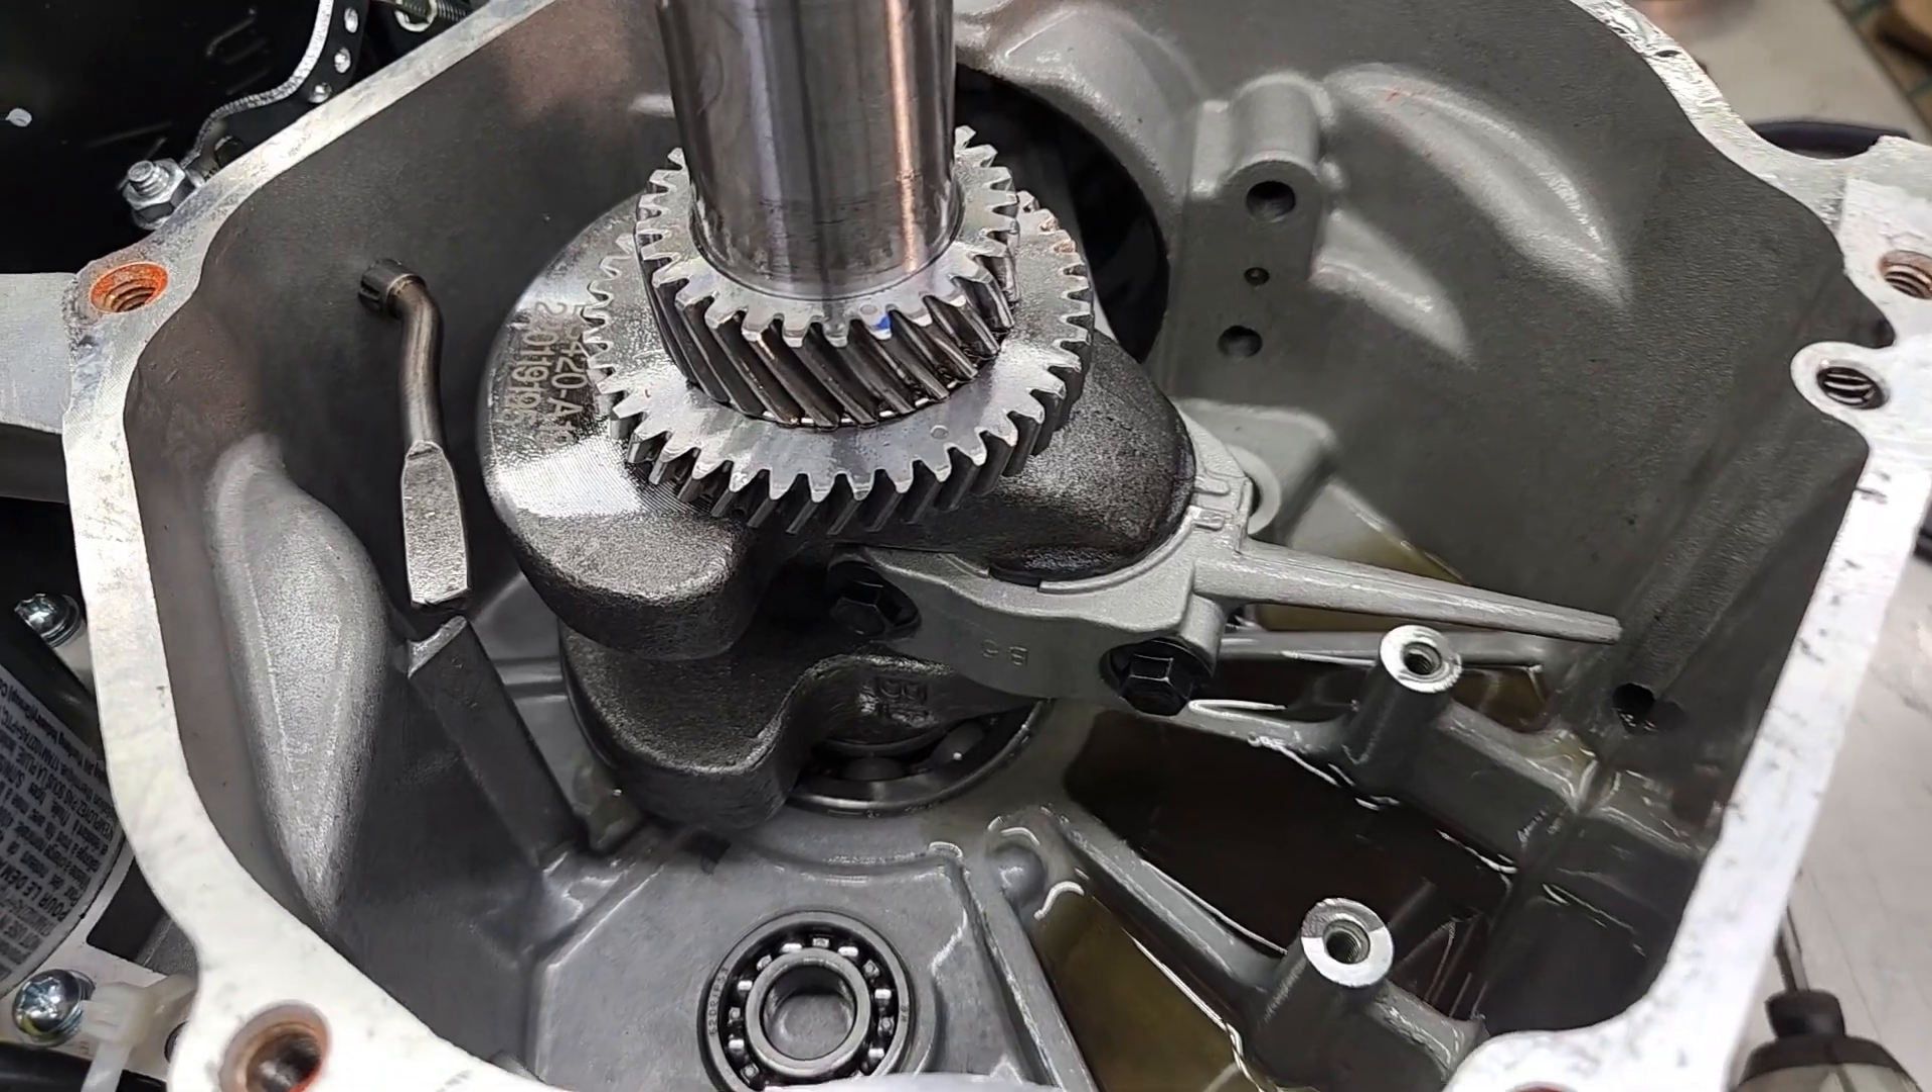Here's a picture with all the internals taken out except for the crankshaft and connecting rod.